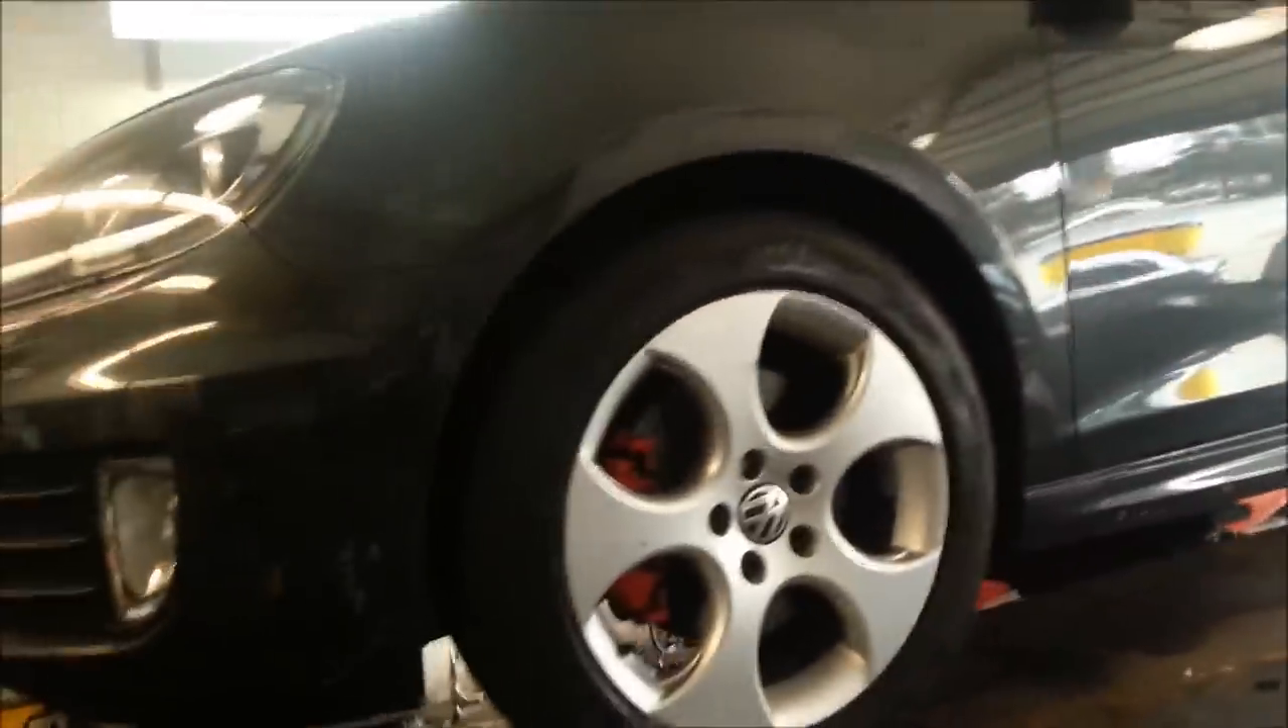So as you can see. Tires are on.